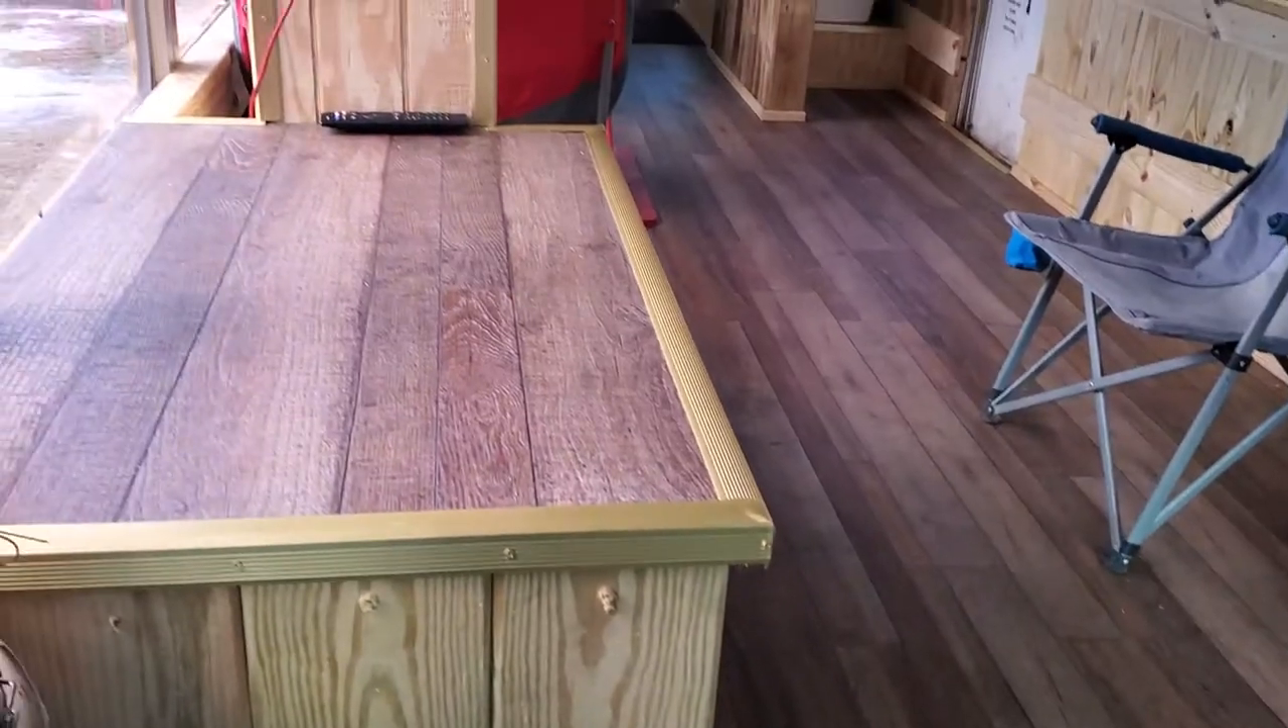Got our floor all done.